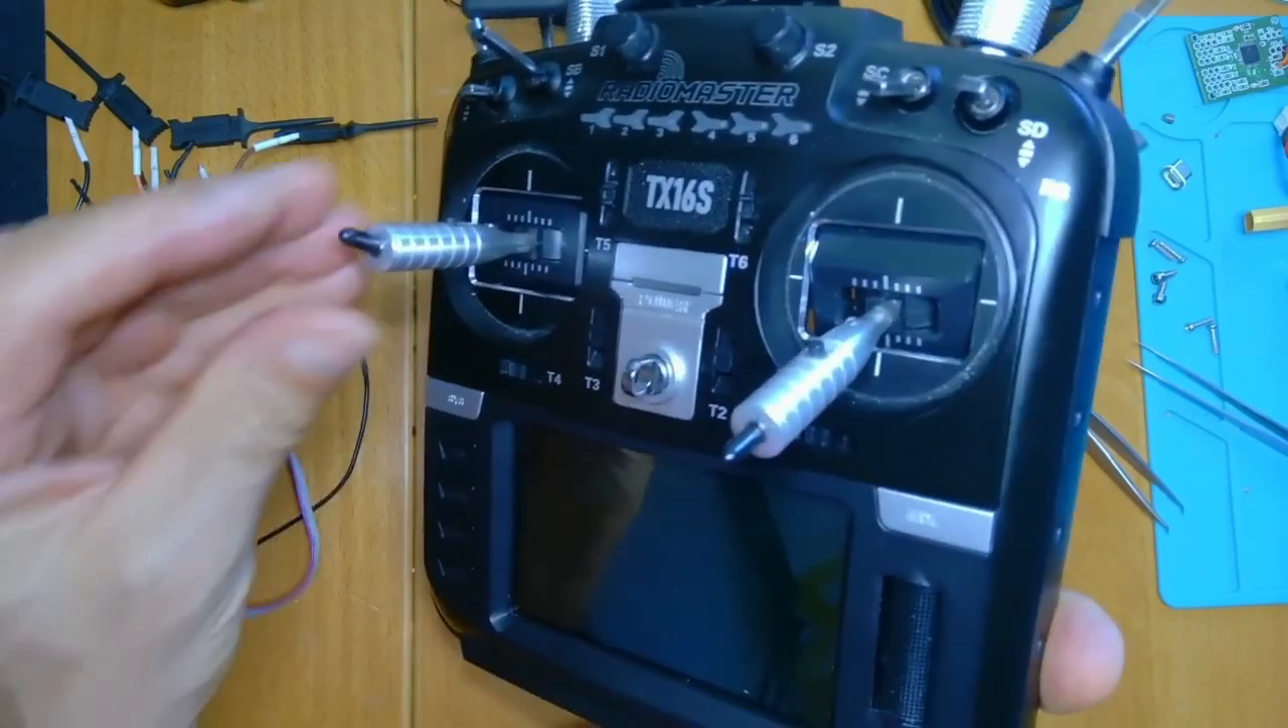Ich habe hier die Sticks eingebaut.